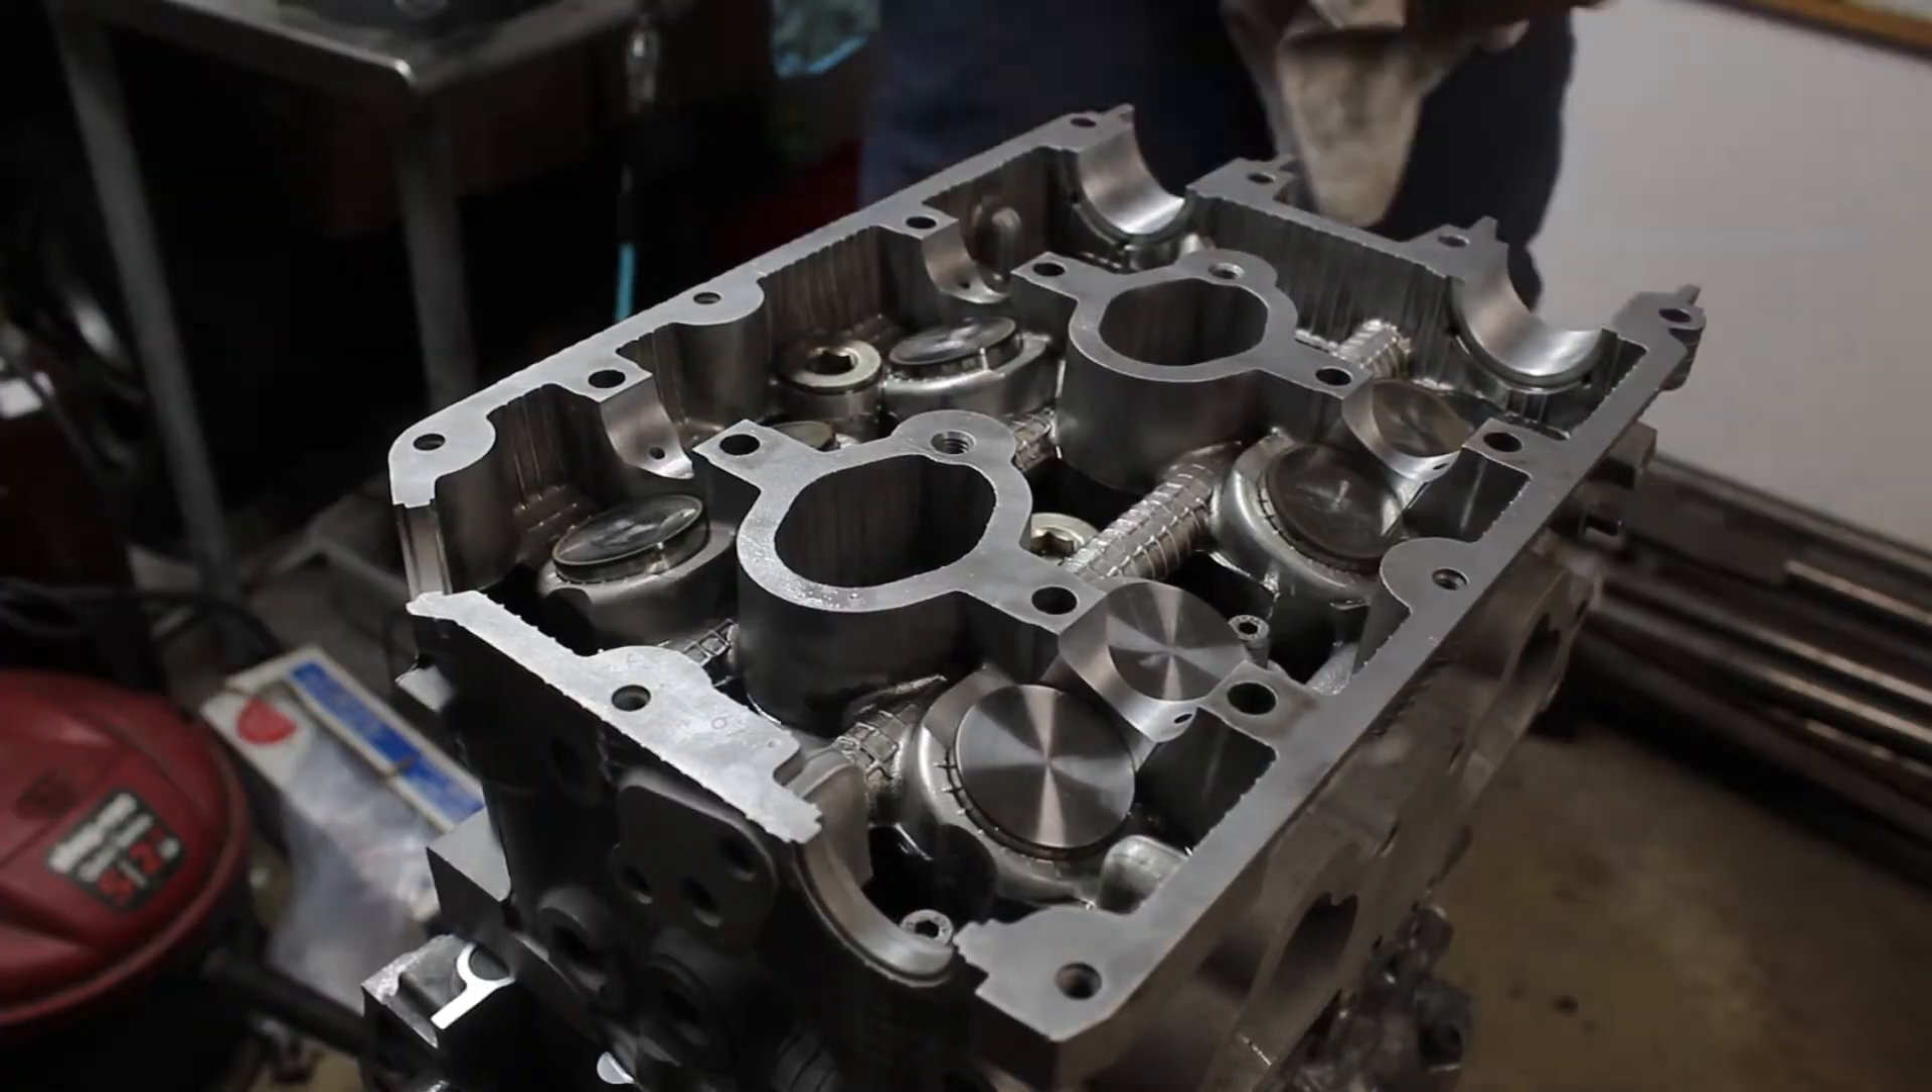I got the heads dropped in place and I reinsert all the valve buckets where they originally came from.